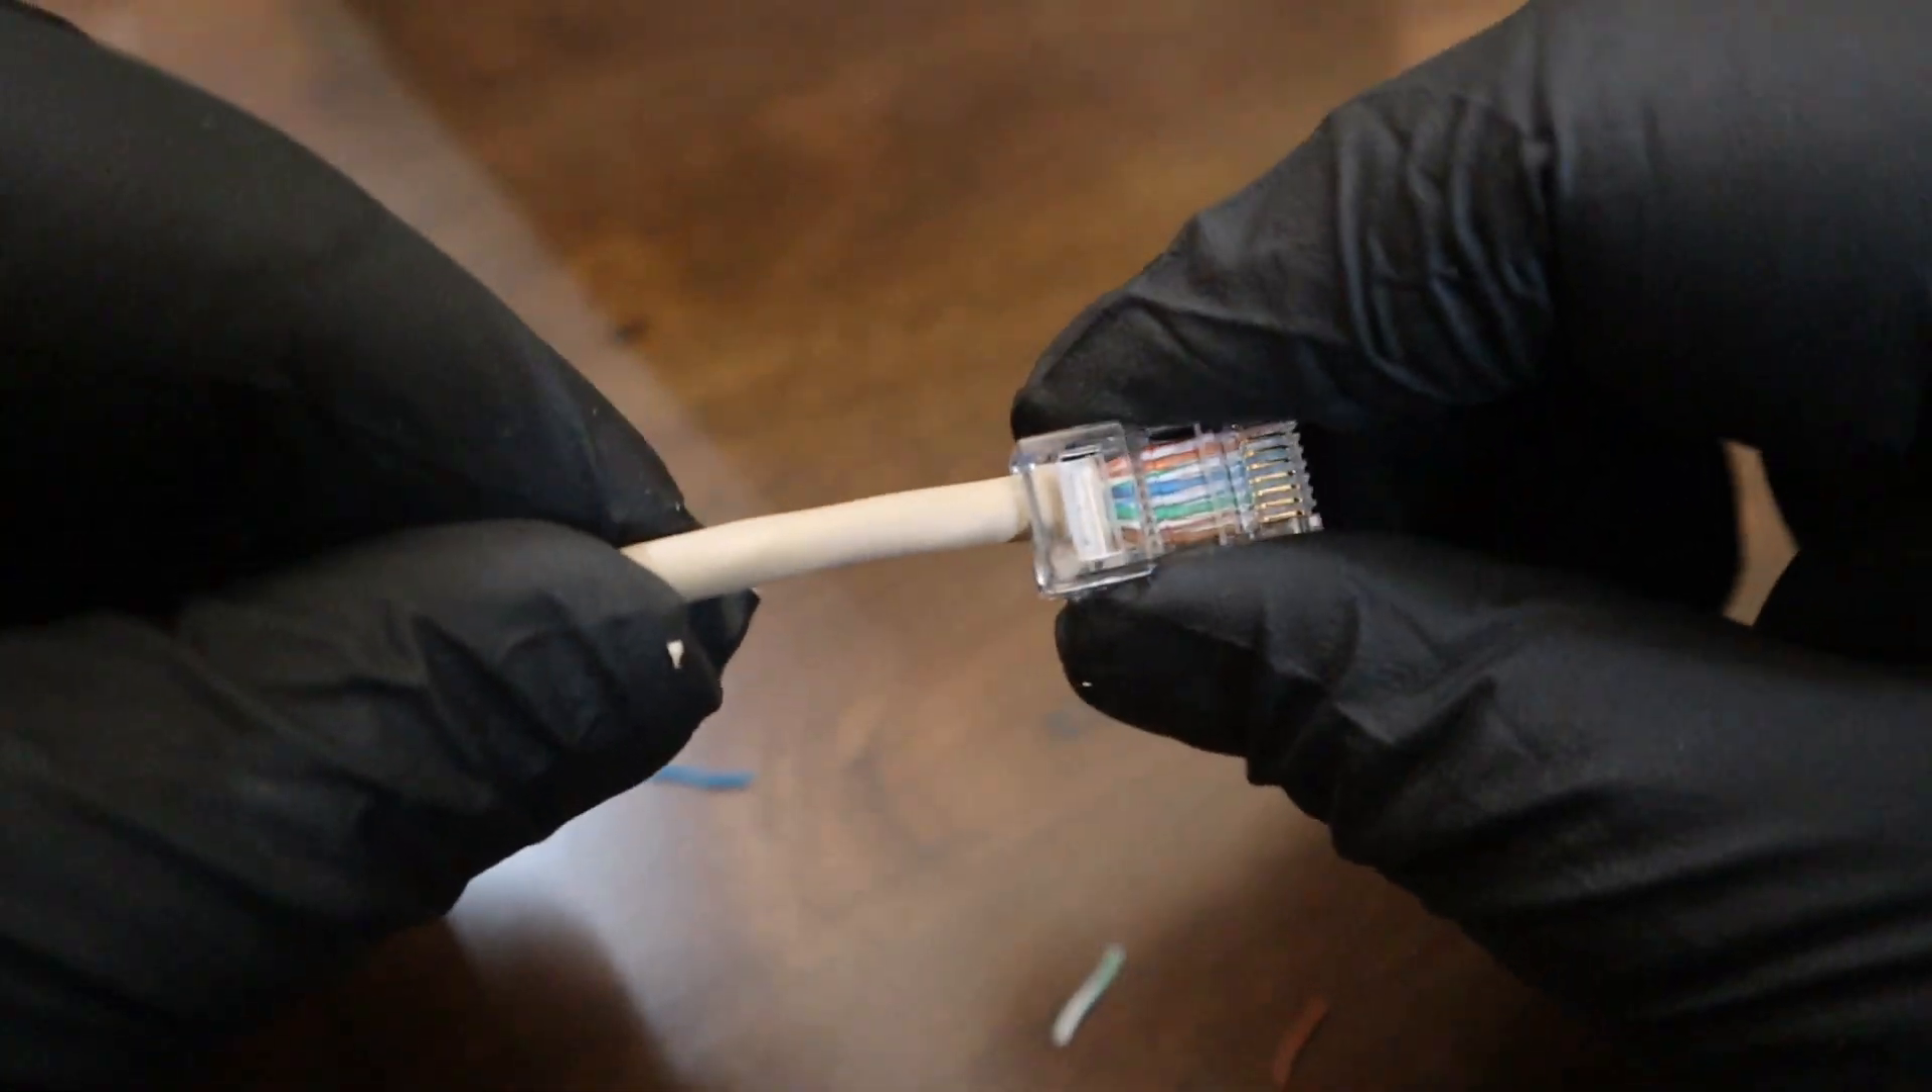There you go that's my first connection my first plug made.